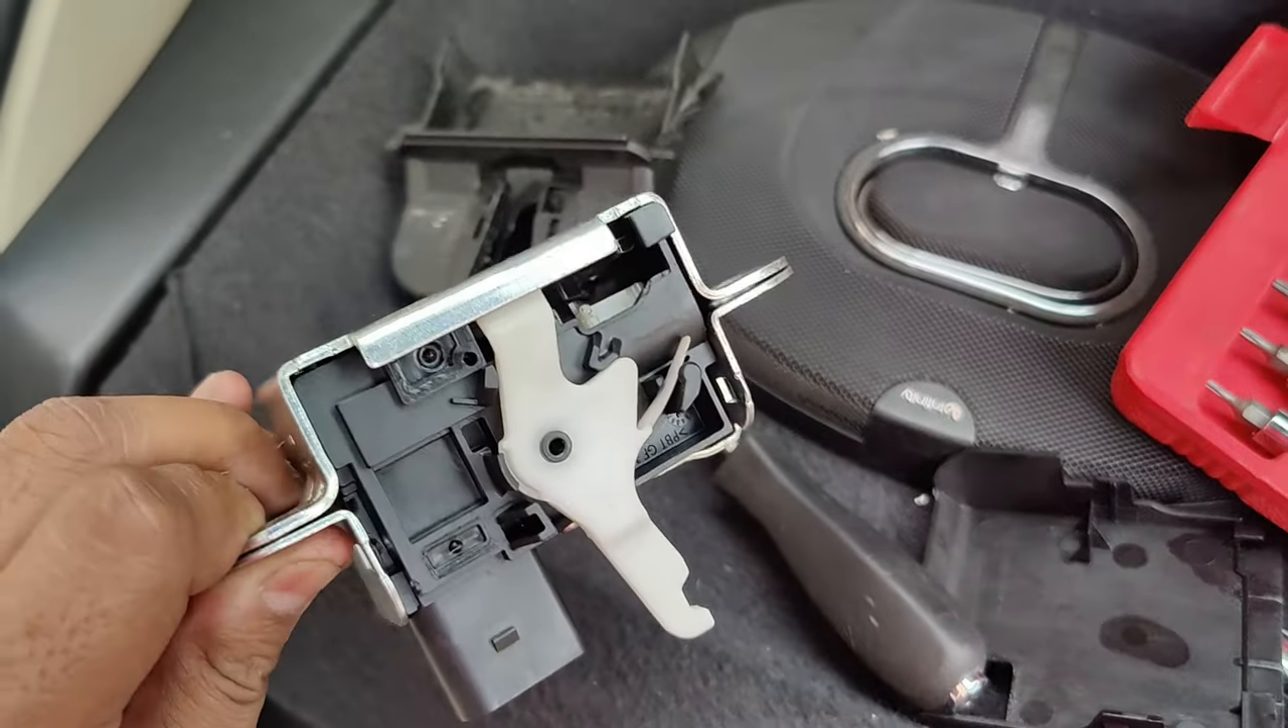So so we have pulled off both the covers now the lock is pretty much naked.